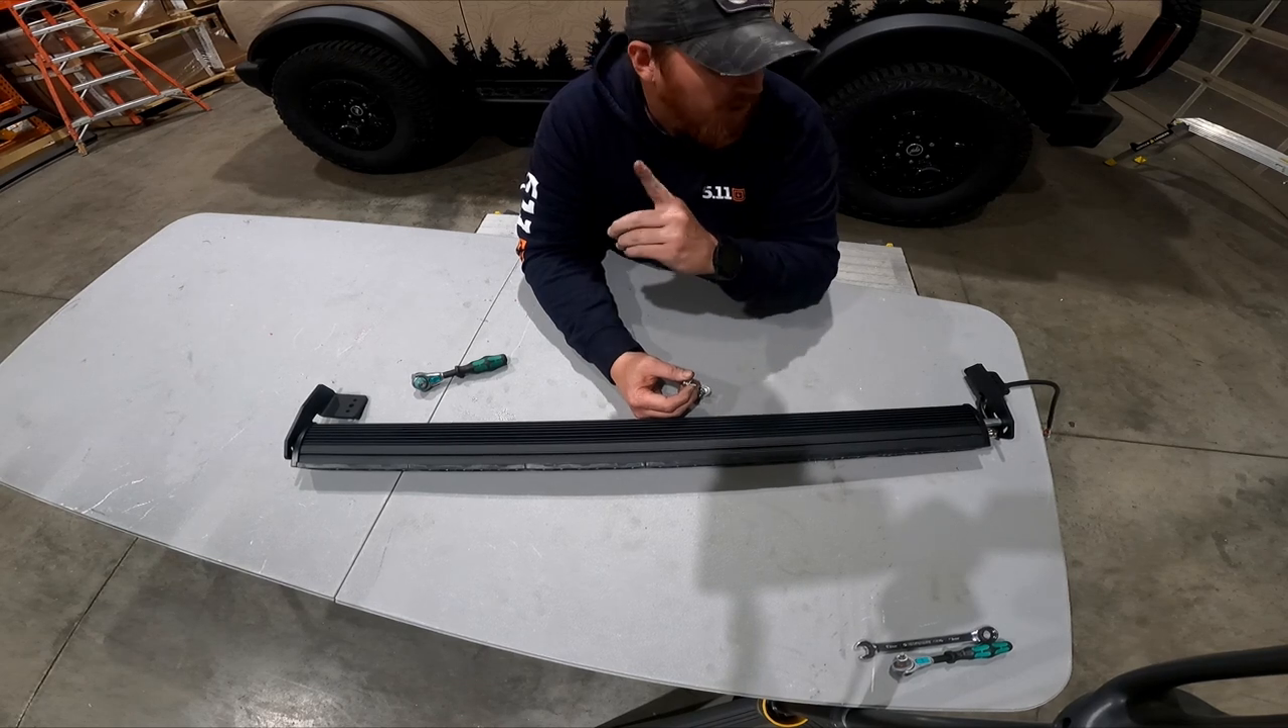So I've got my light bar brackets mounted to the light.